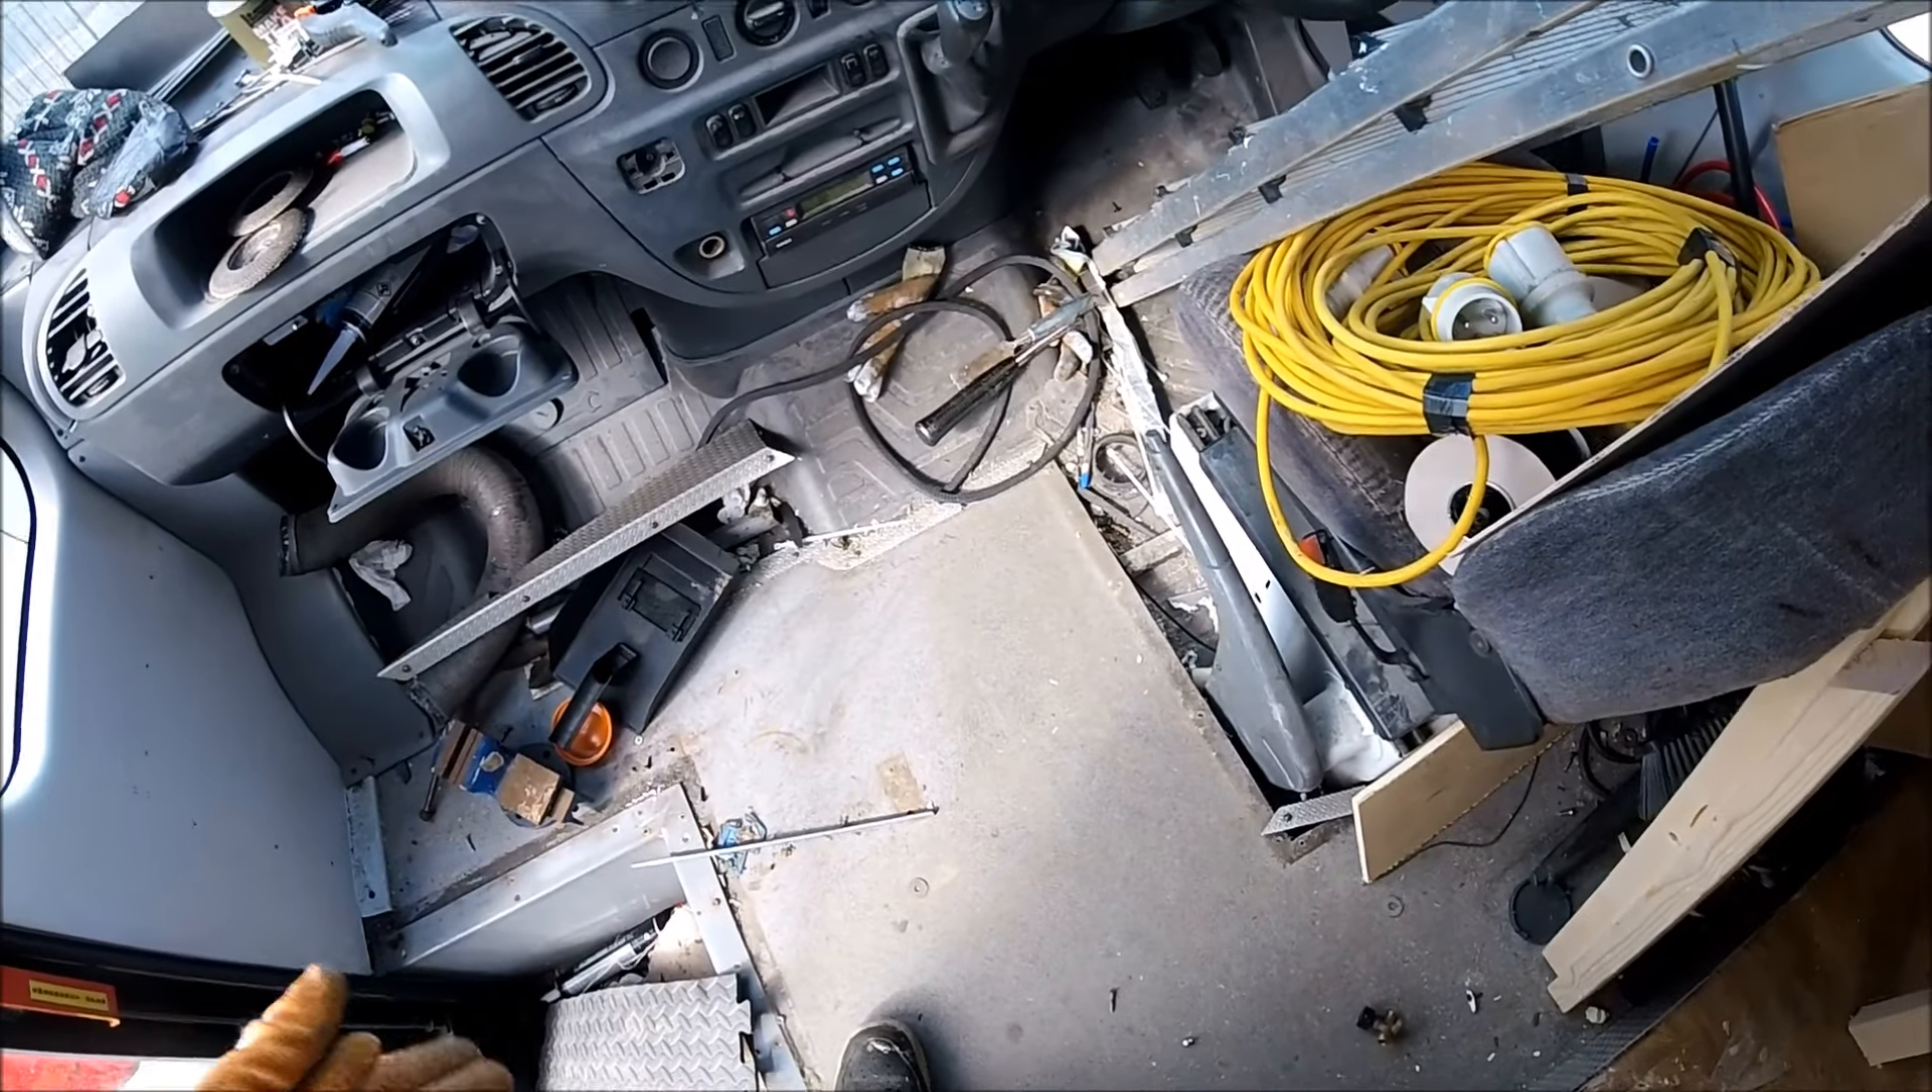The floor hasn't been taken up yet.